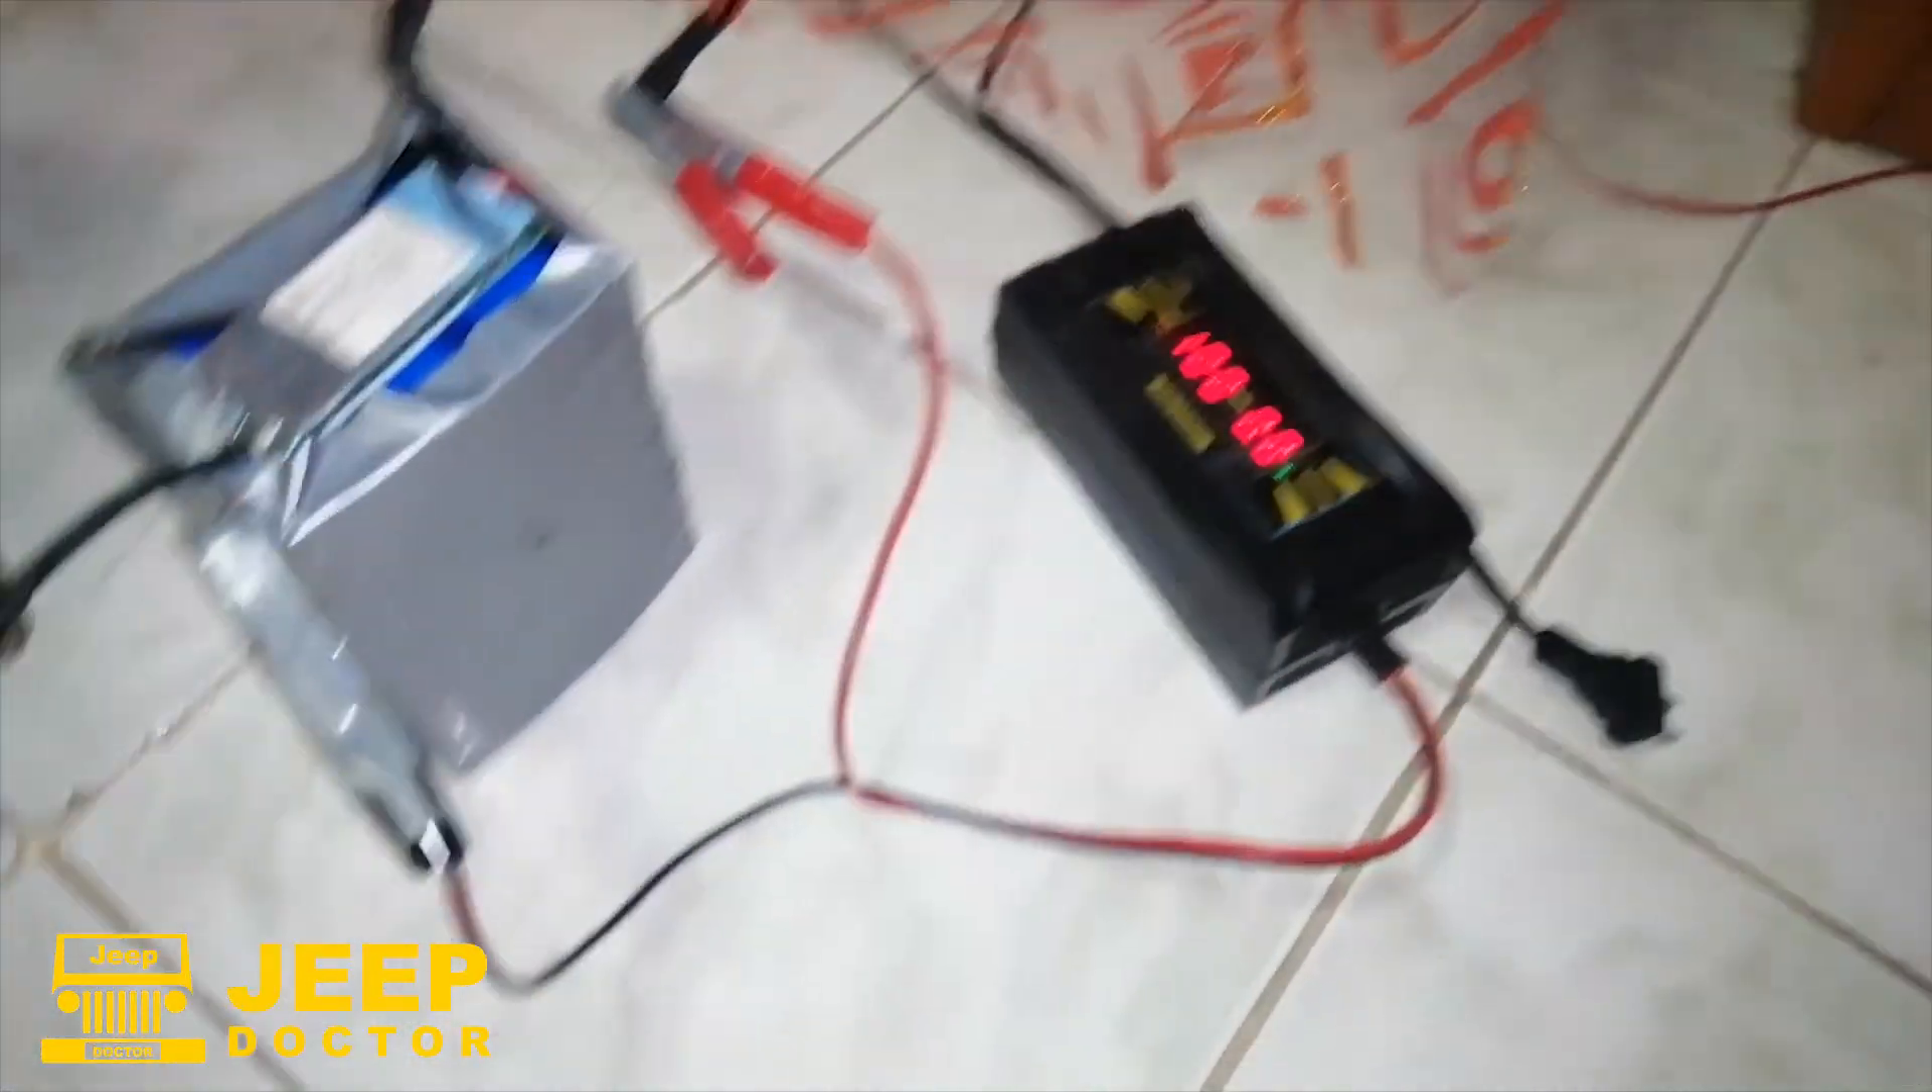Ayan, makikita nyo nagkaroon na ng reading yung ating charger pero hindi pa yung nag-charge kasi hindi pa sya nakasaksak.